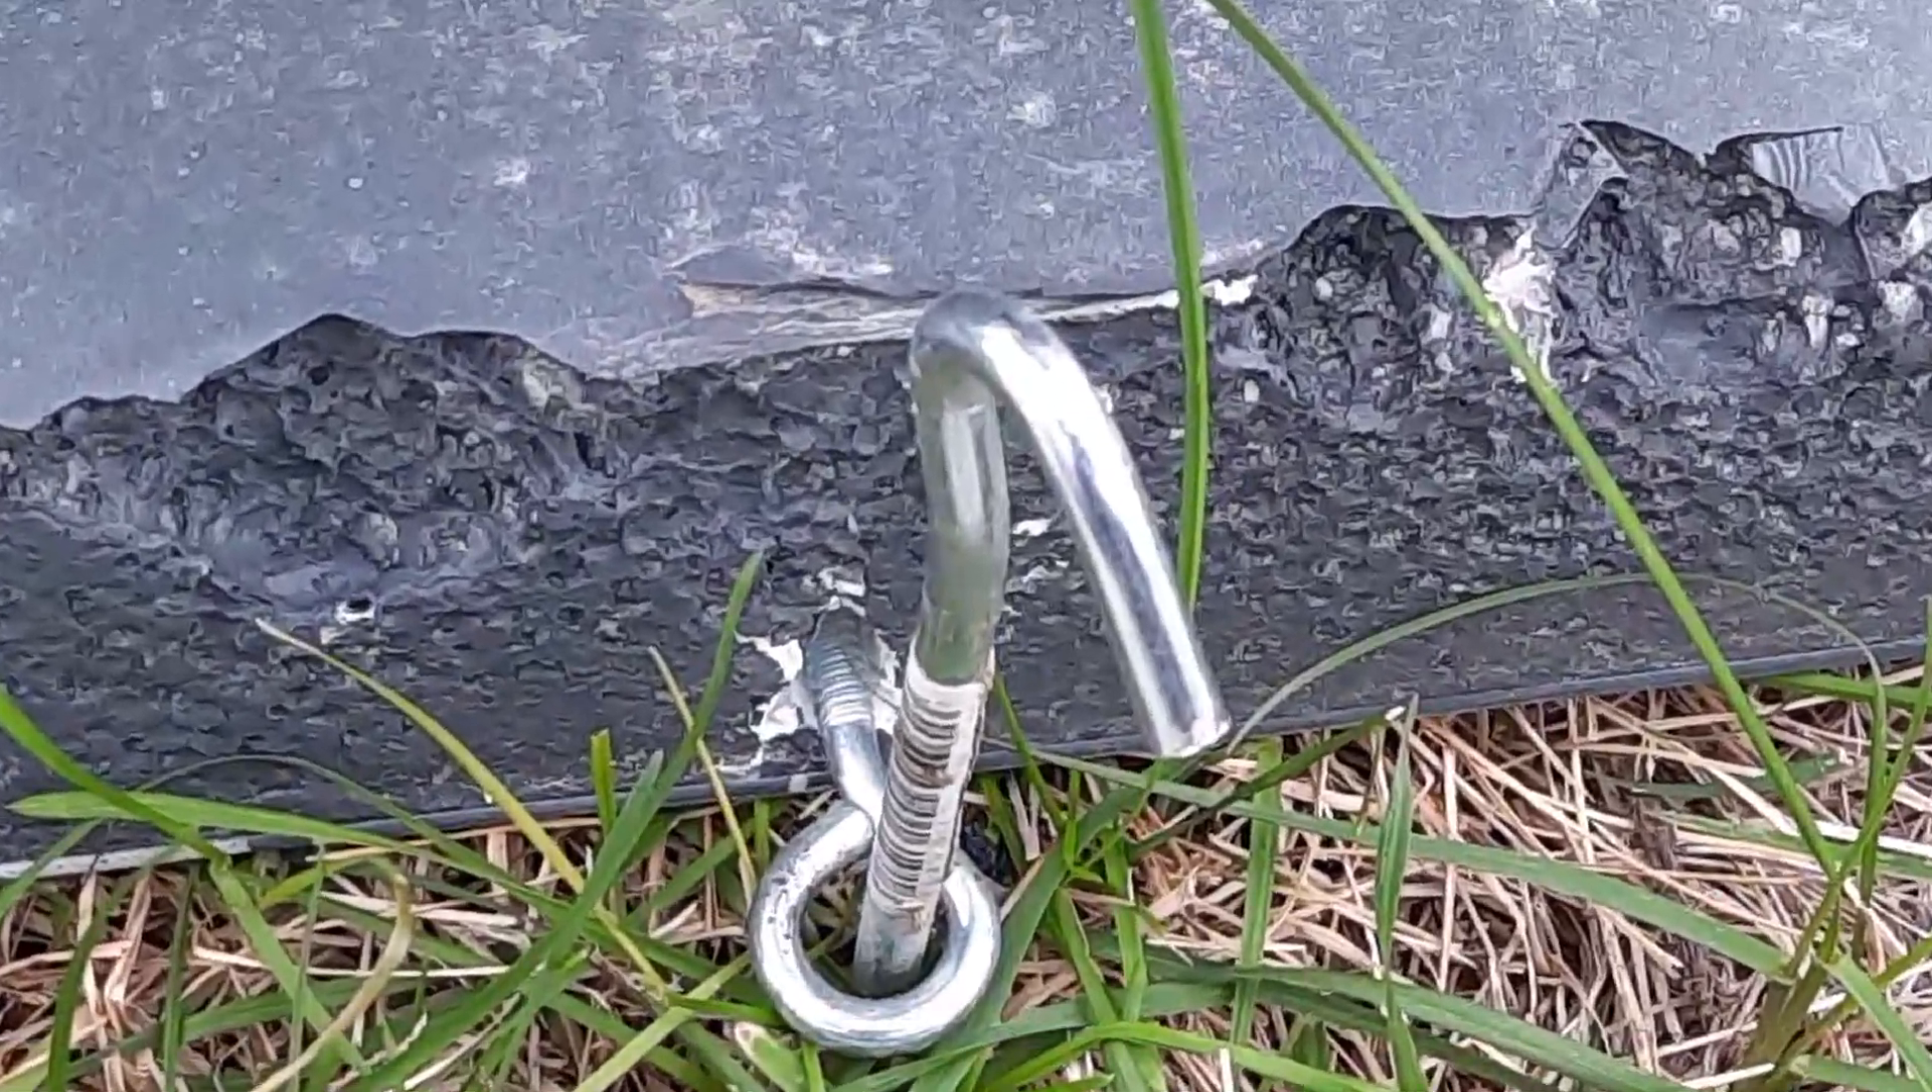I used four little steel screw eye hooks on the bottom four sides of the pillar and pounded in with tent stakes.